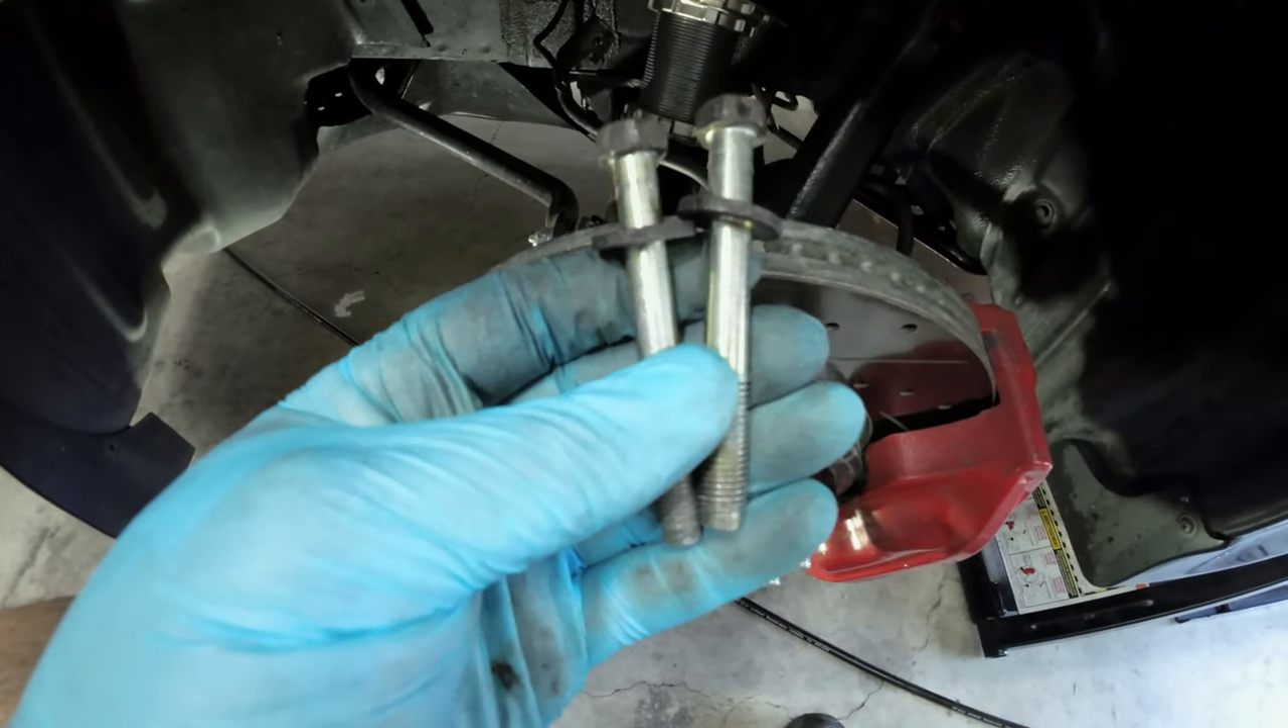All right, we got both front and upper control arm mounting bolts out.